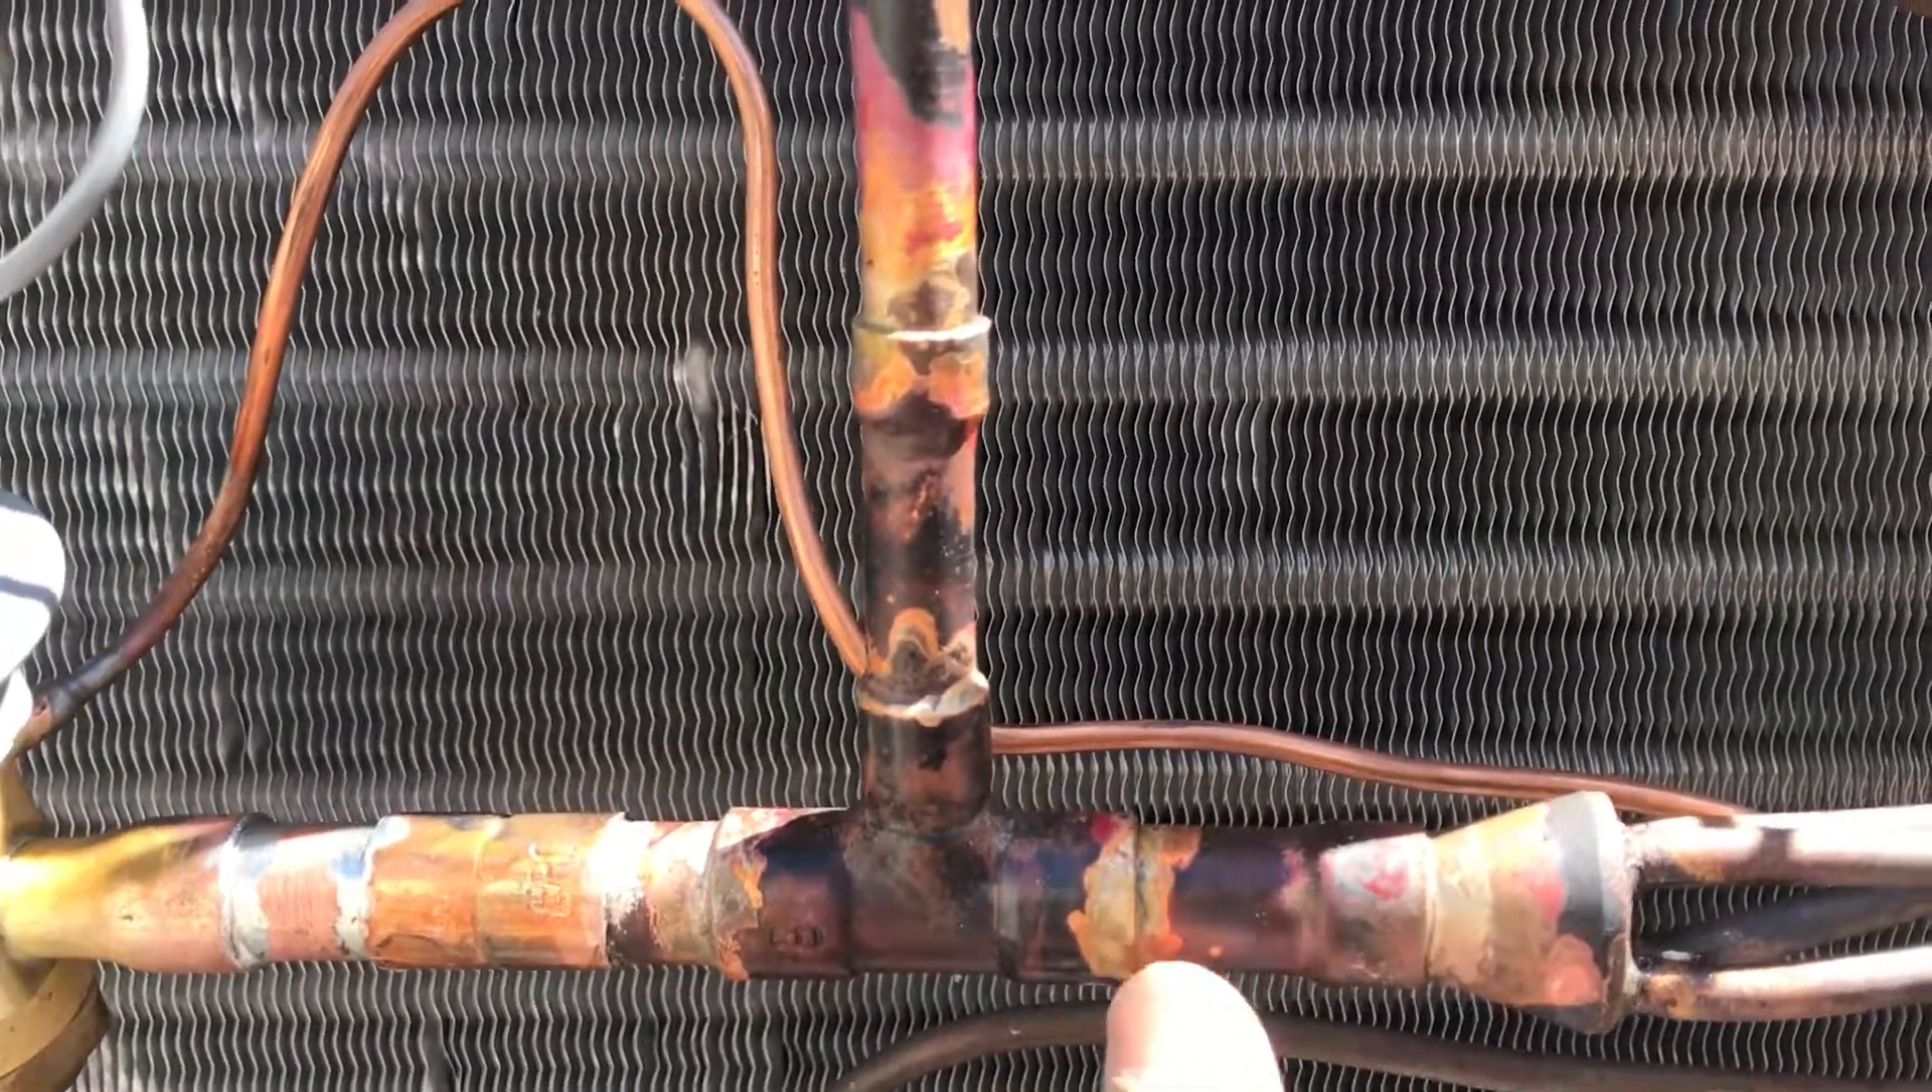On this T fitting here we brazed that little pipe on there which is actually a reducer.